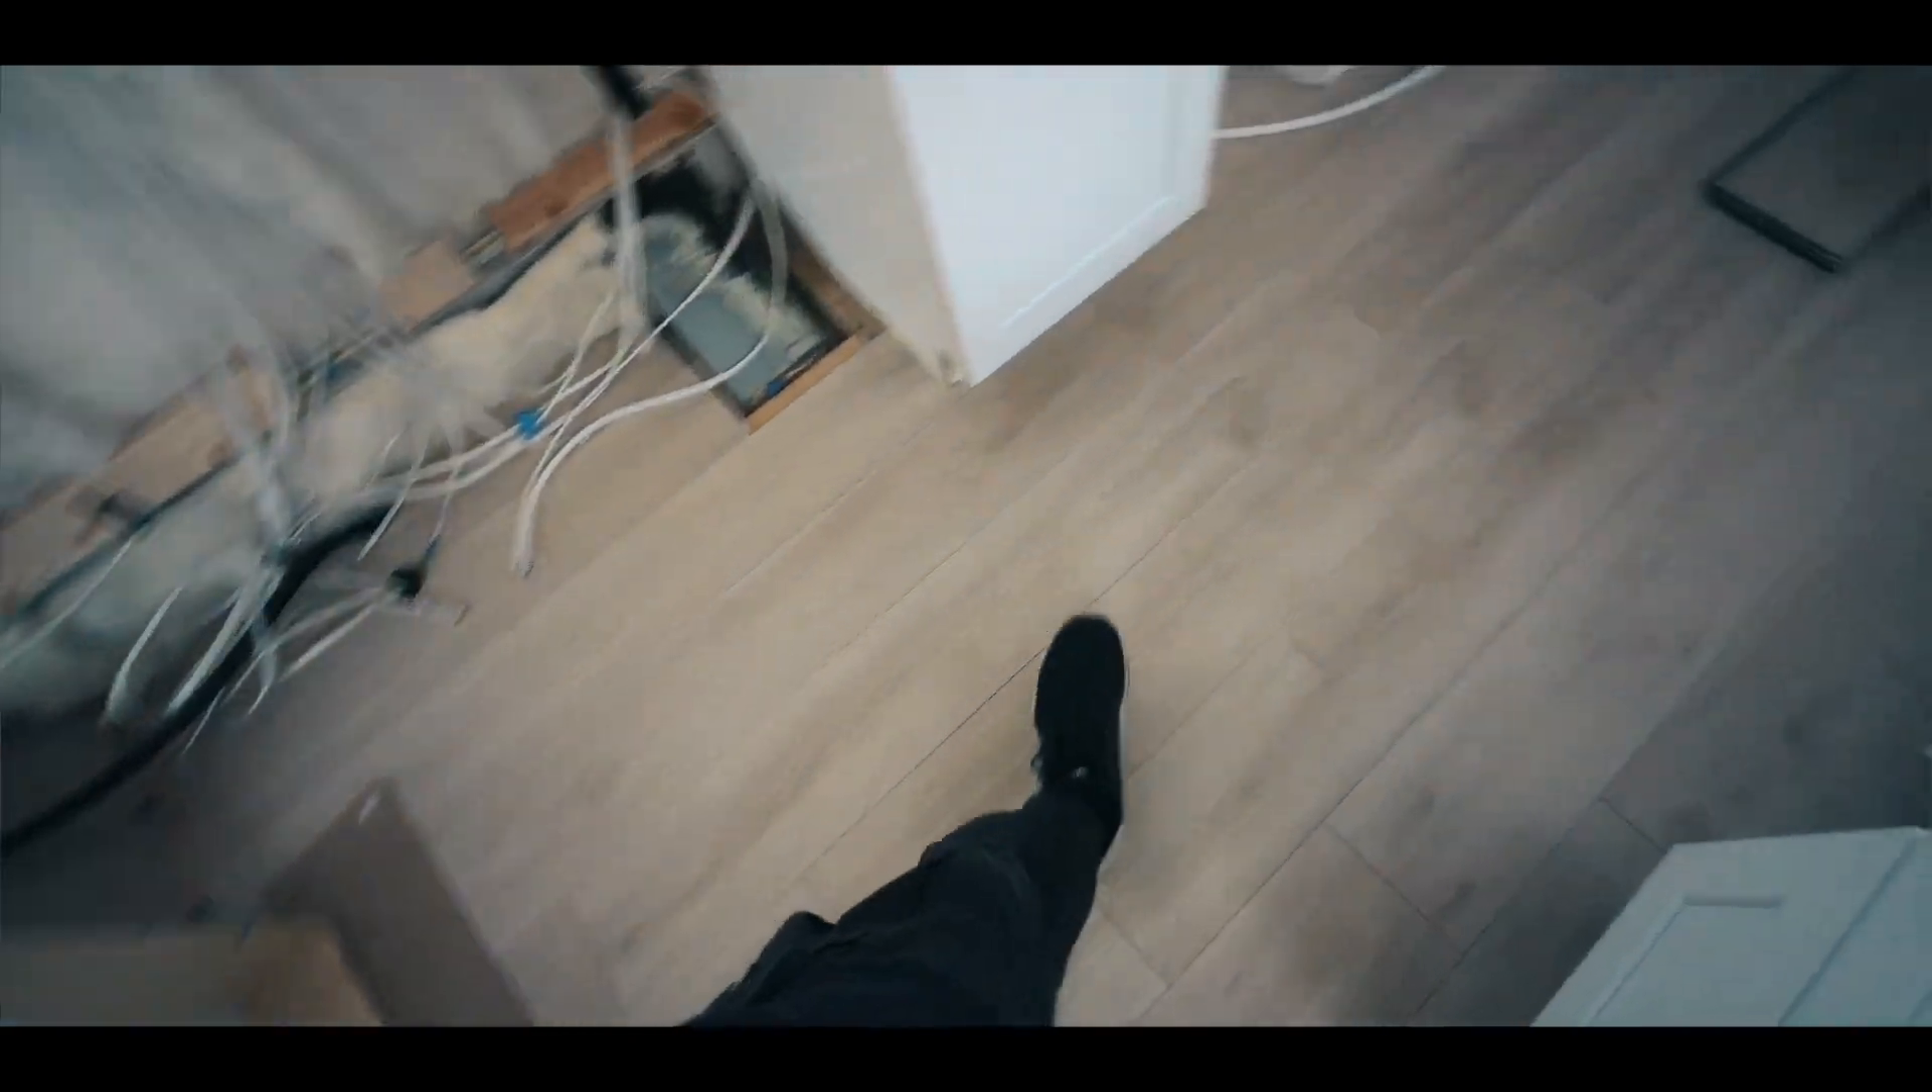All right guys we pretty much have all the flooring installed and it actually looks pretty darn good.